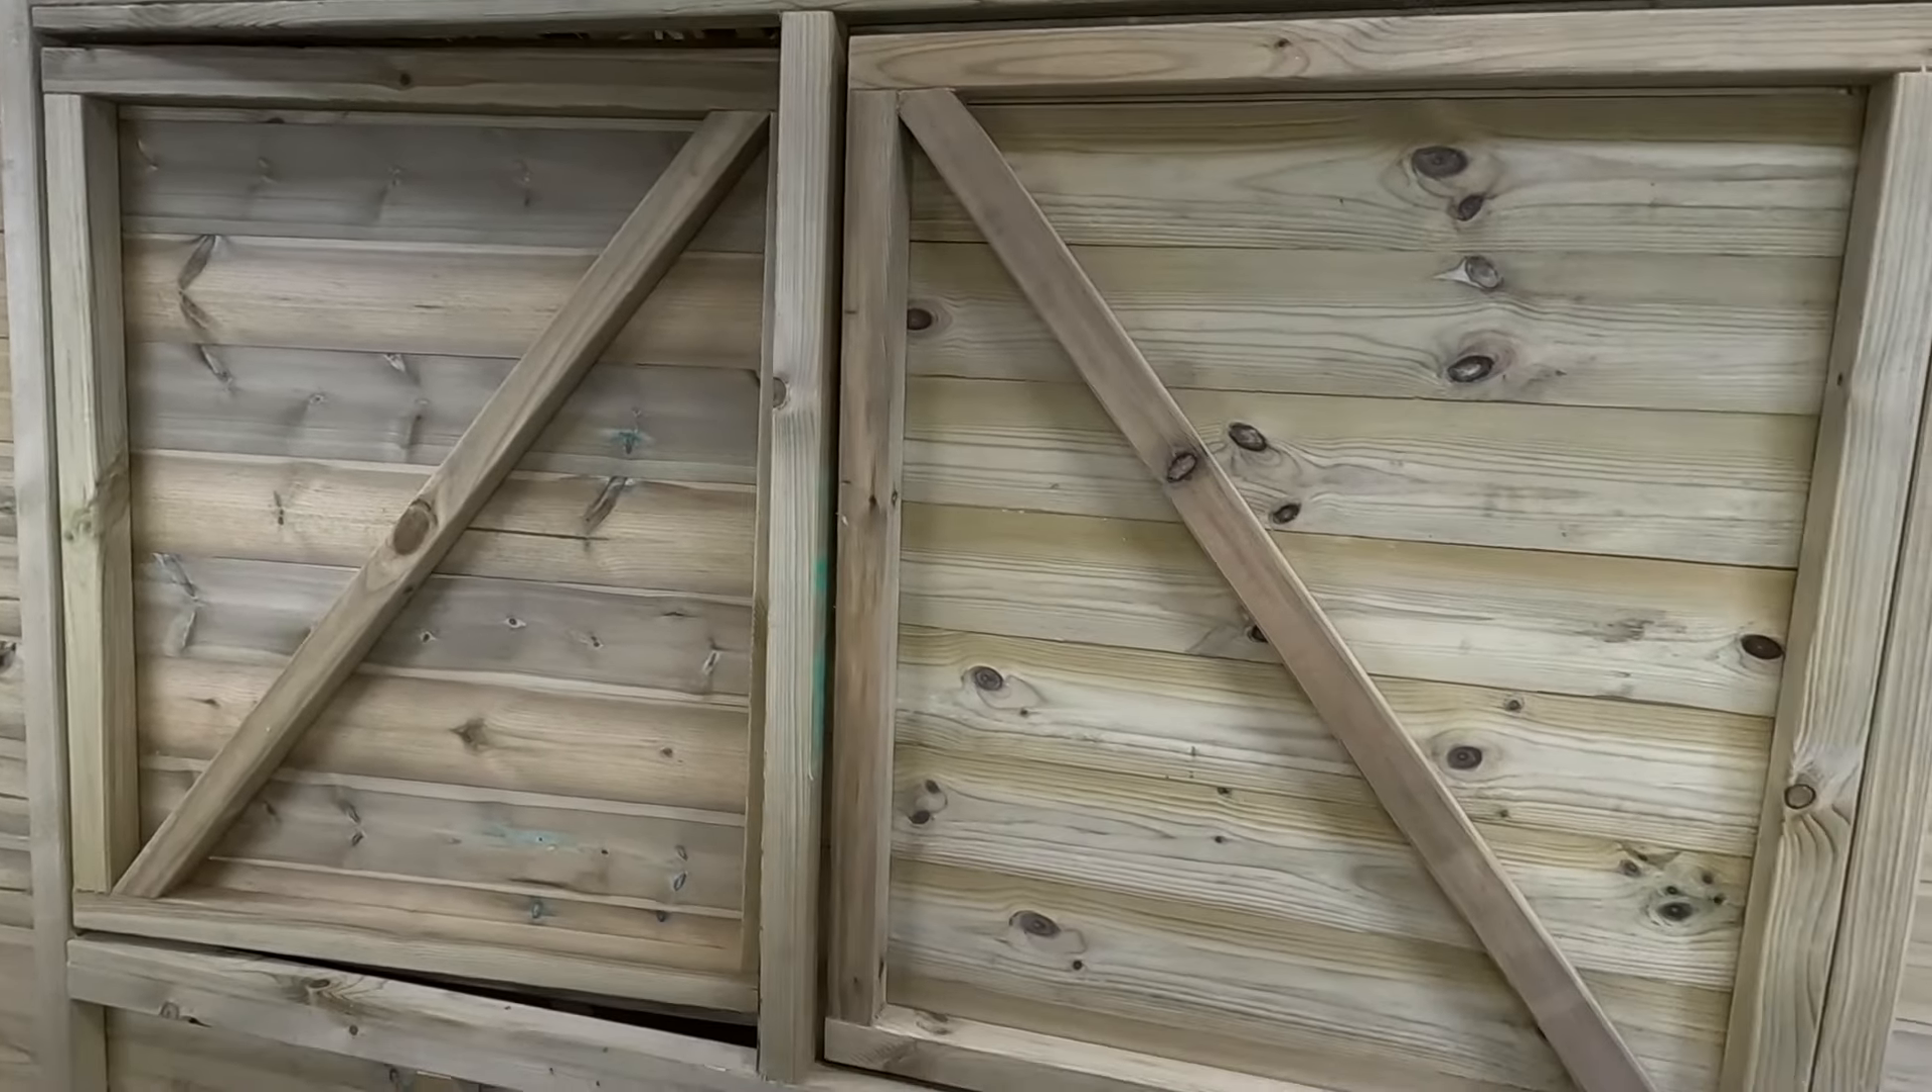I've gone back and retrofitted two diagonals now as you can see.